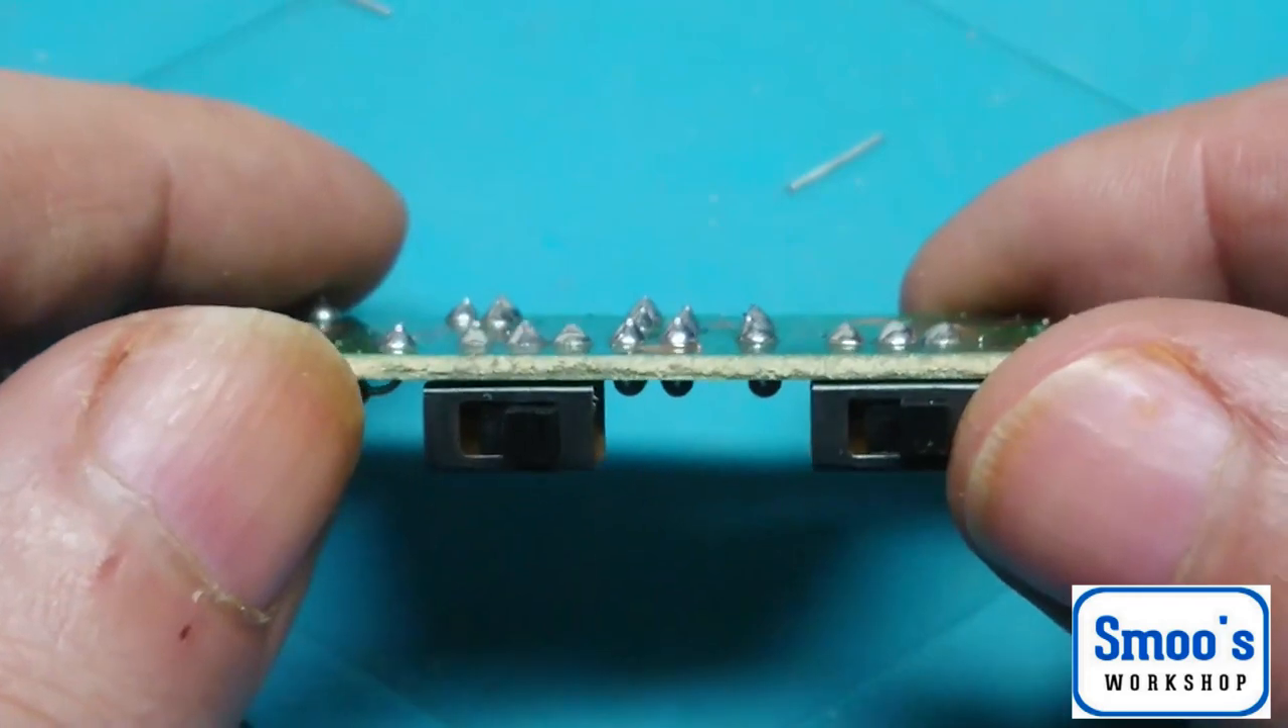So, there you go. There's the switches in.